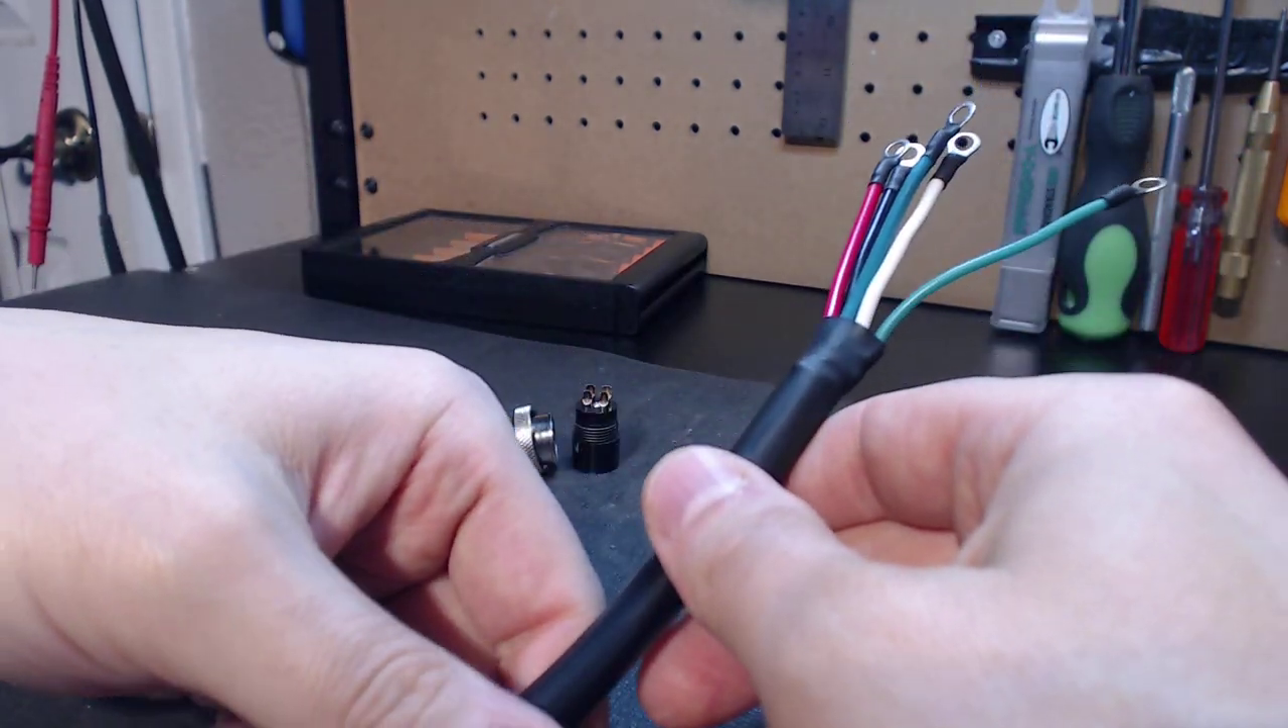Once again, I finished the assembly using heat shrink, keep our wires nice and neat.